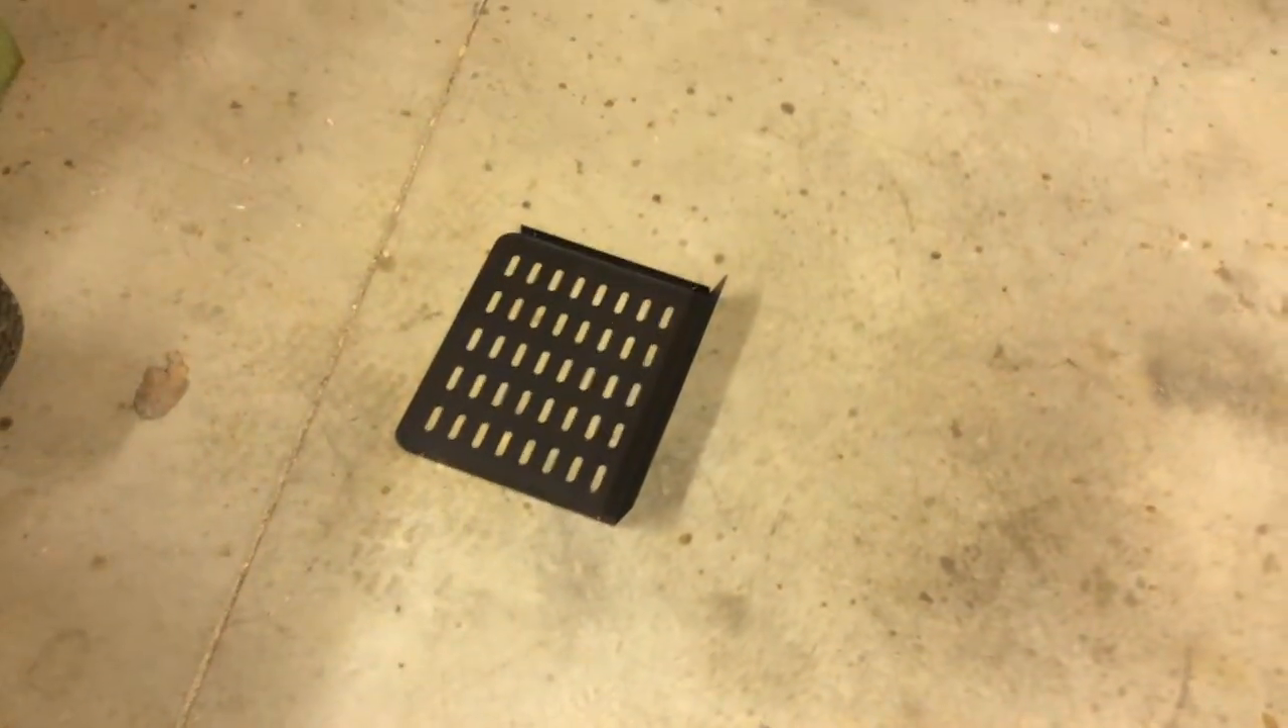I took the whole bottom panel off.